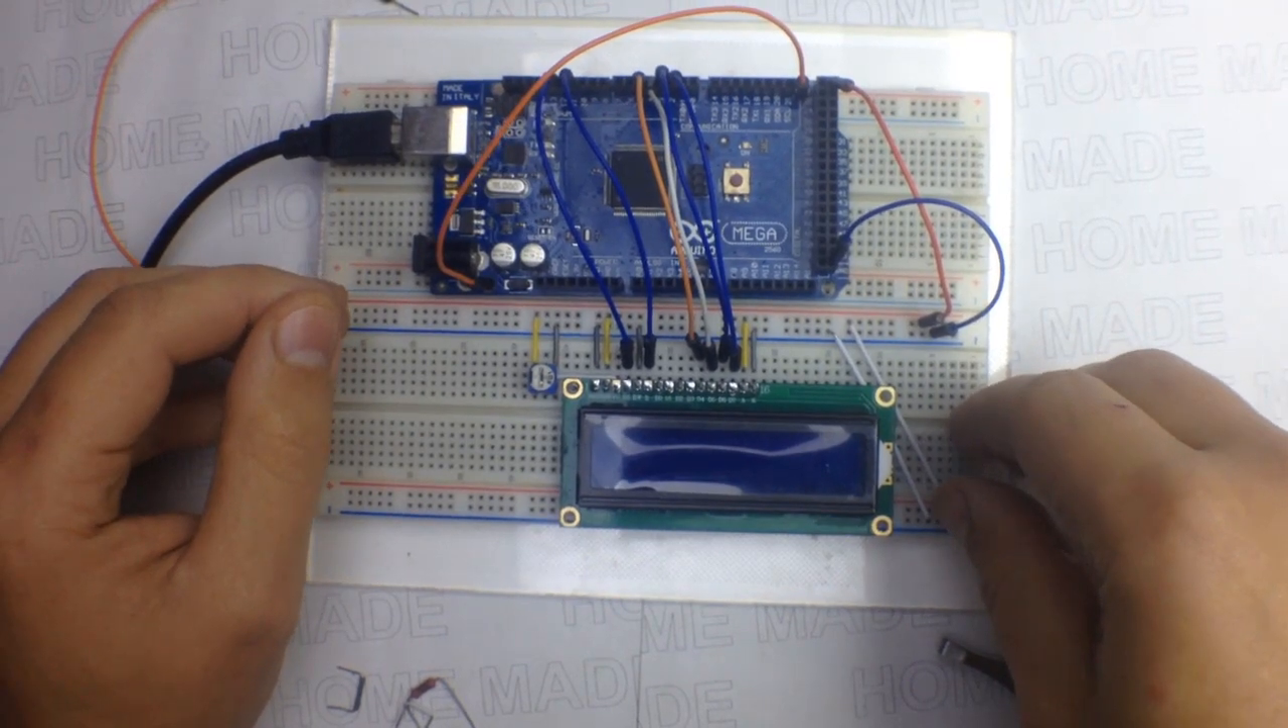Схема у нас здесь уже собрана, подключен дисплей.